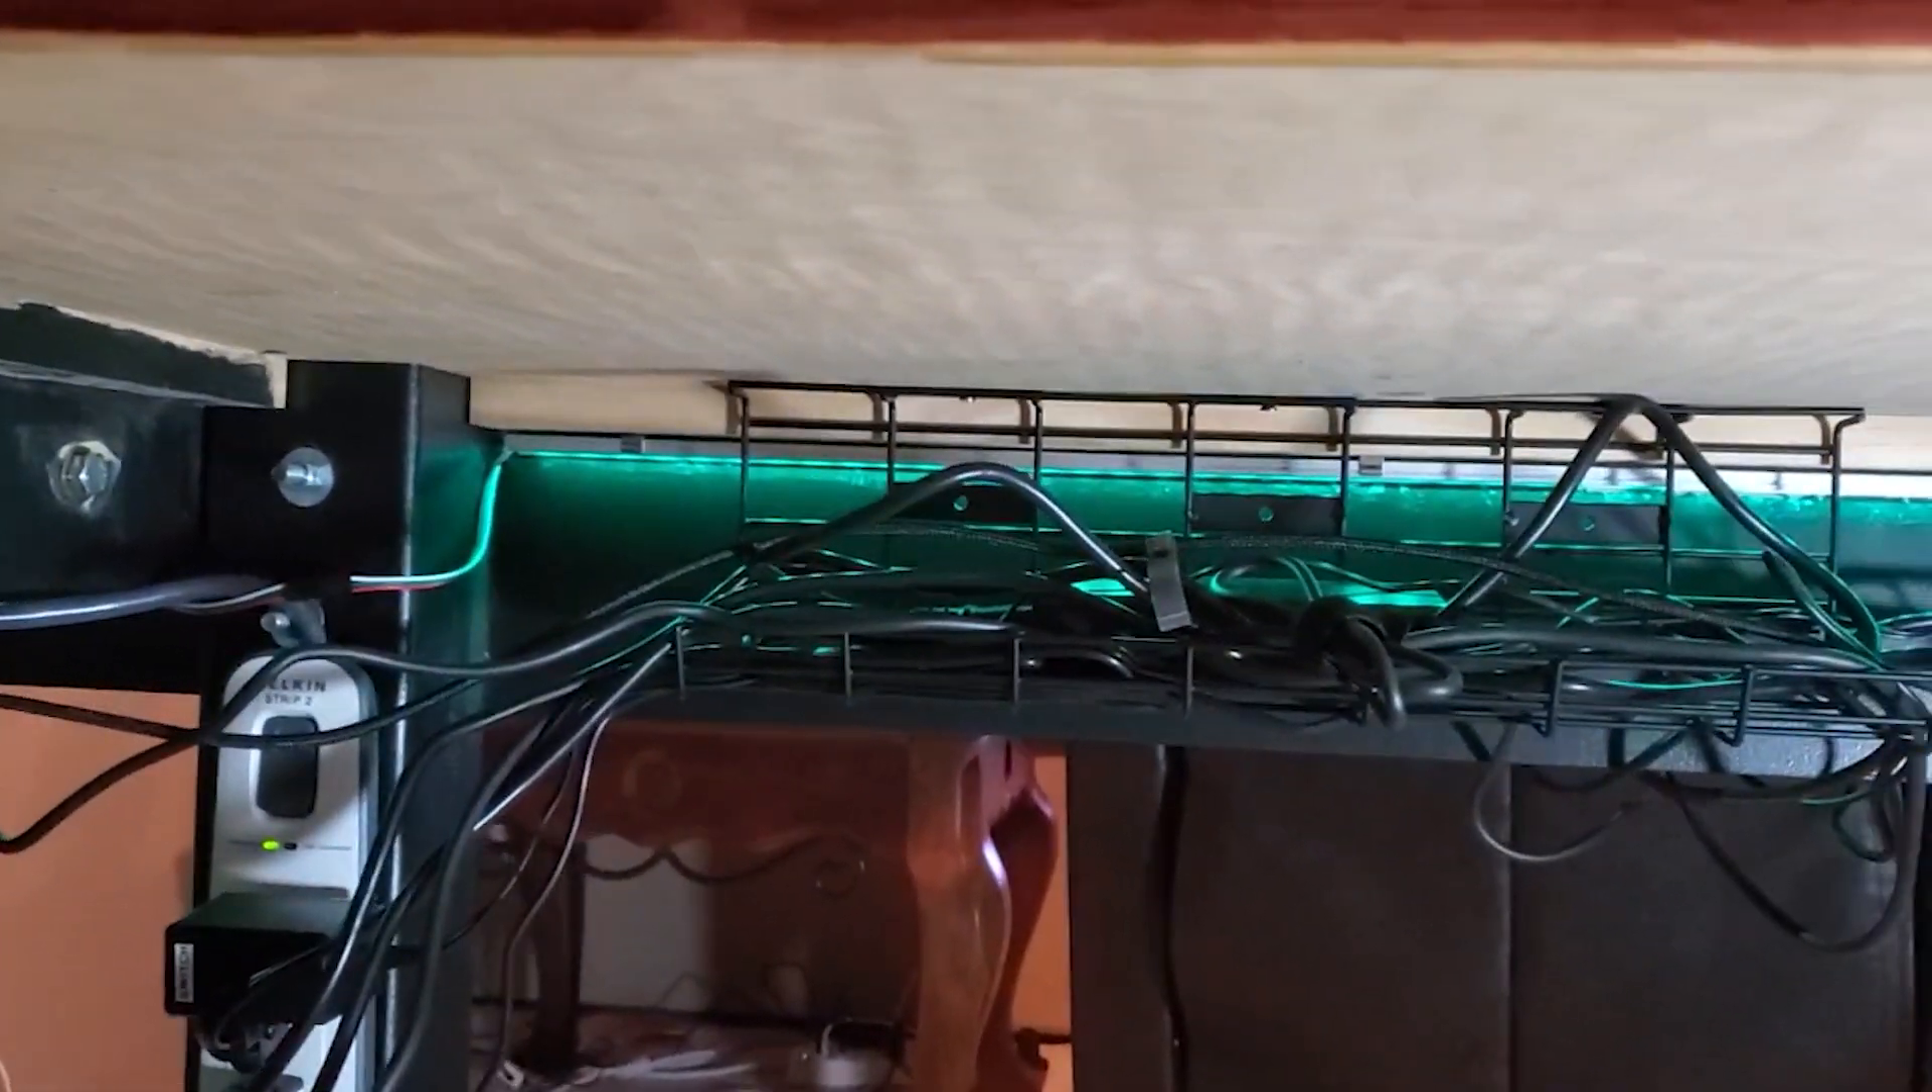But you'll also notice my wiring racks are in place.